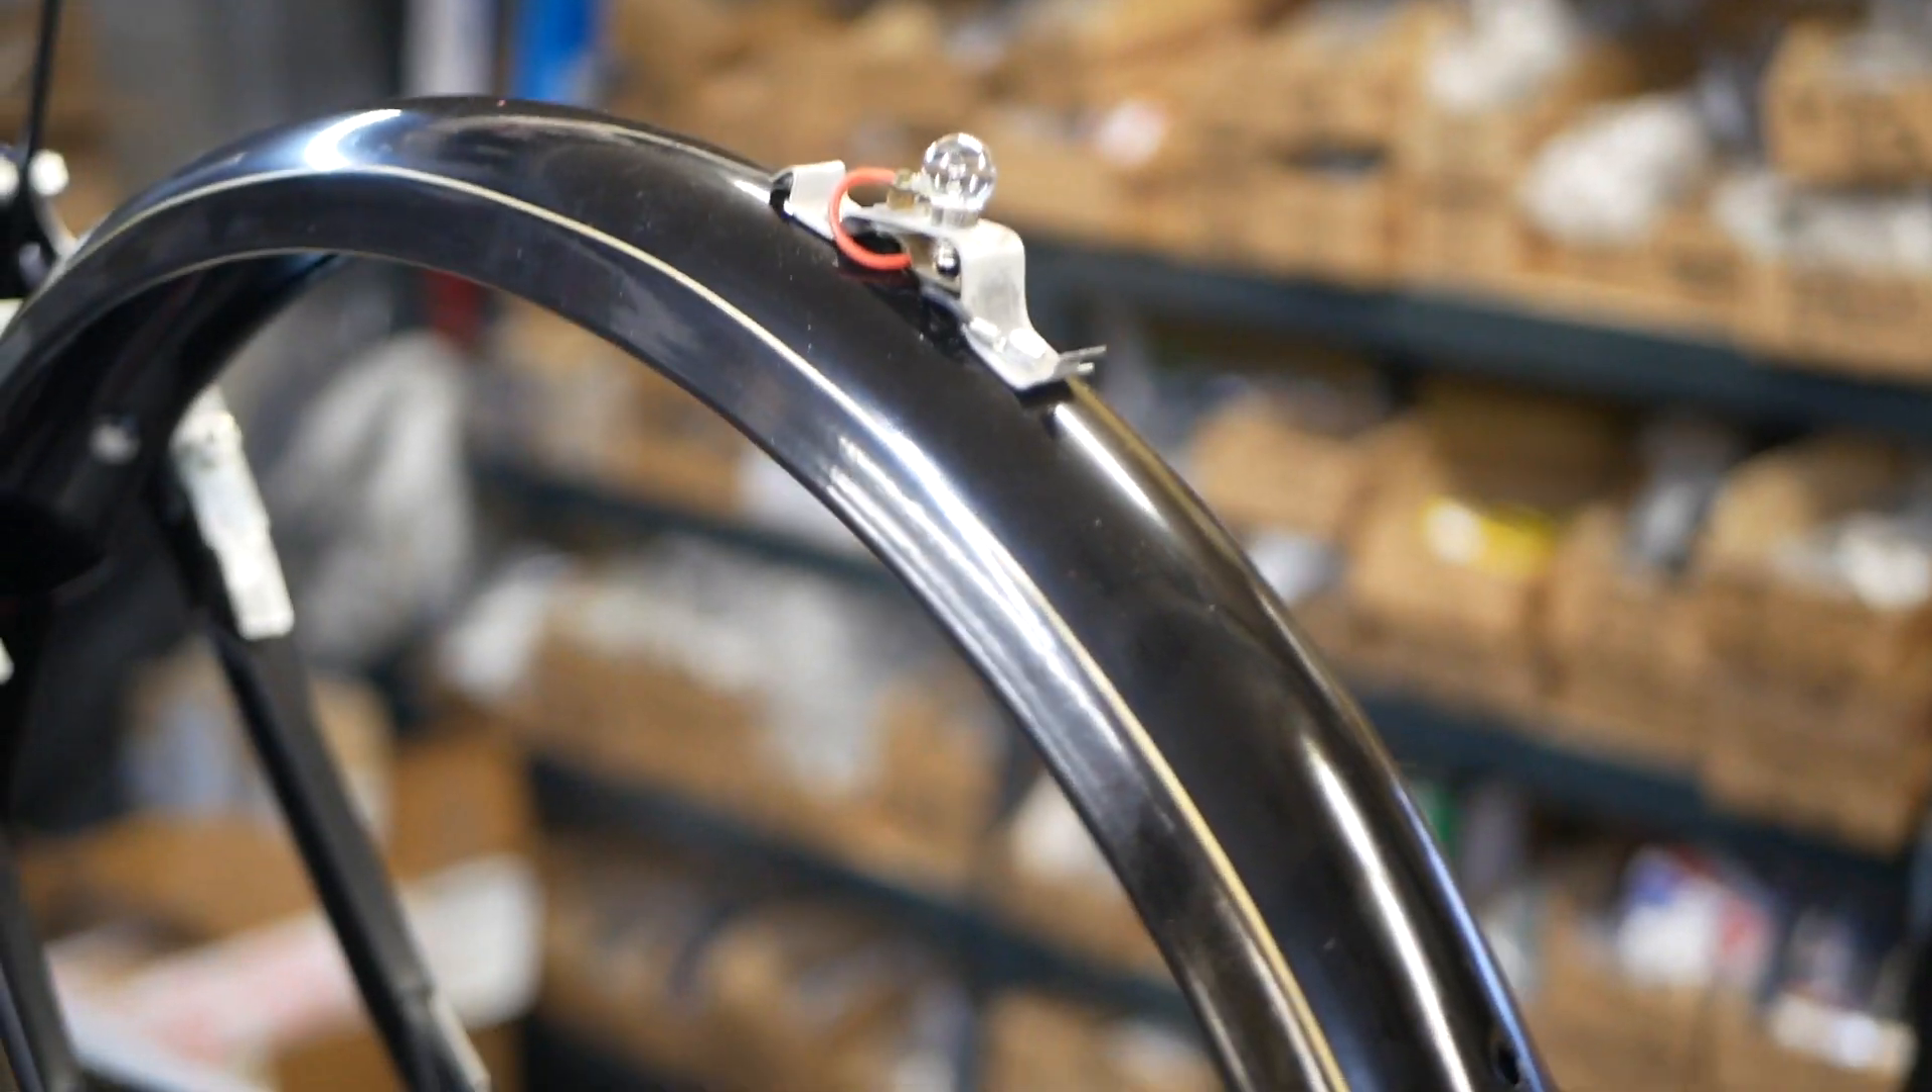Voilà, j'ai mis le support de feu arrière avec son ampoule.